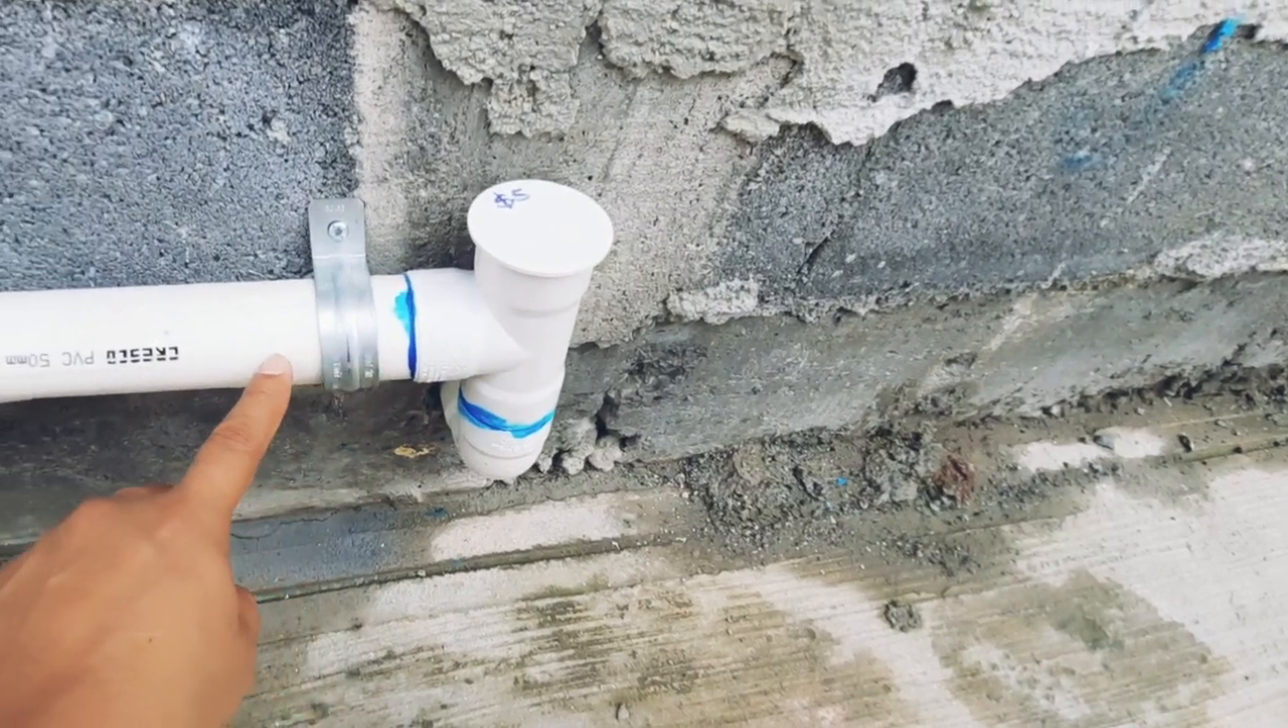Aquí le puse la abrazadera de metal para evitar que la tubería cuelgue la ajusté a la pared.